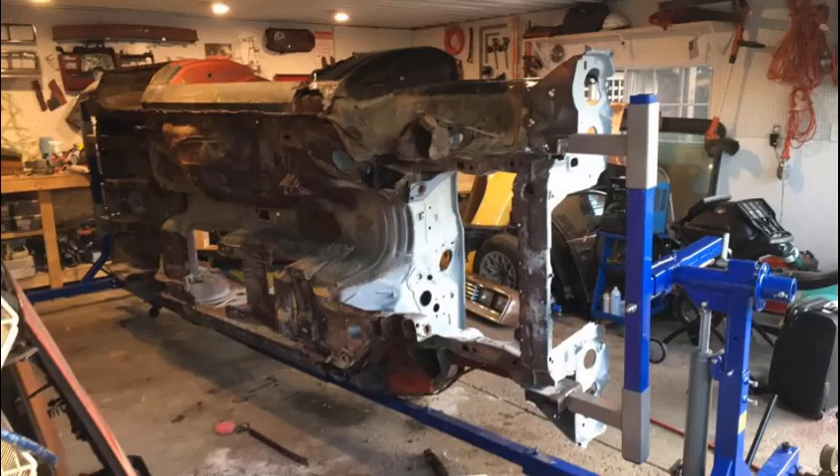But once we finally got the suspension off this car, I was able to actually turn it on its side.